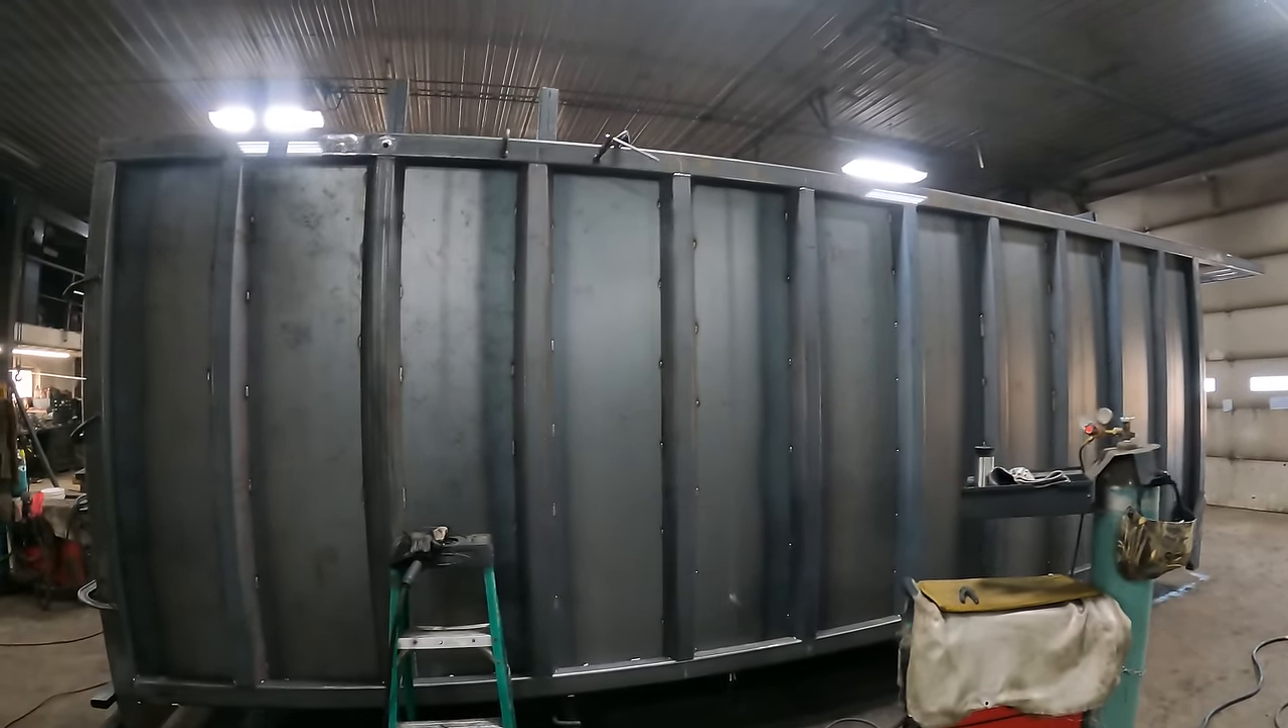All right all right we have all of the sheet metal tack welded to the posts.